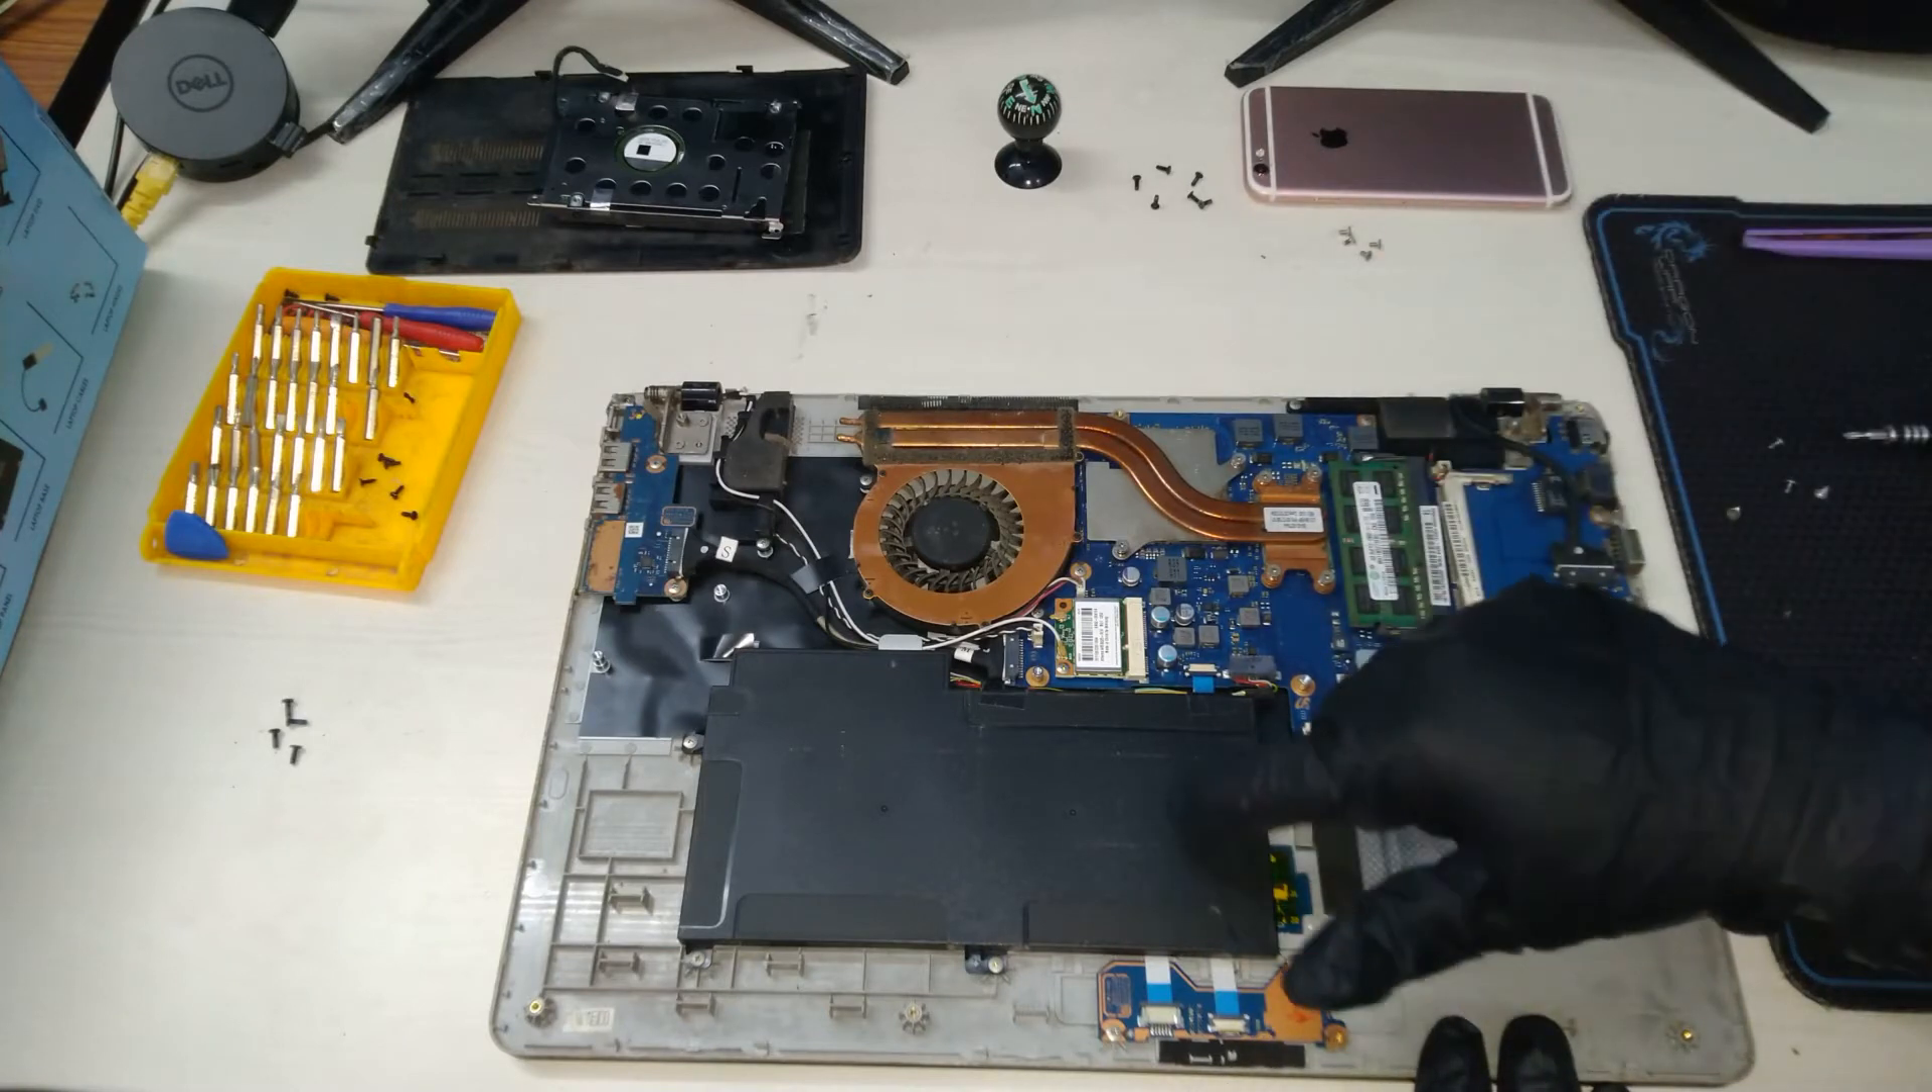We now have access to all the components on the motherboard.